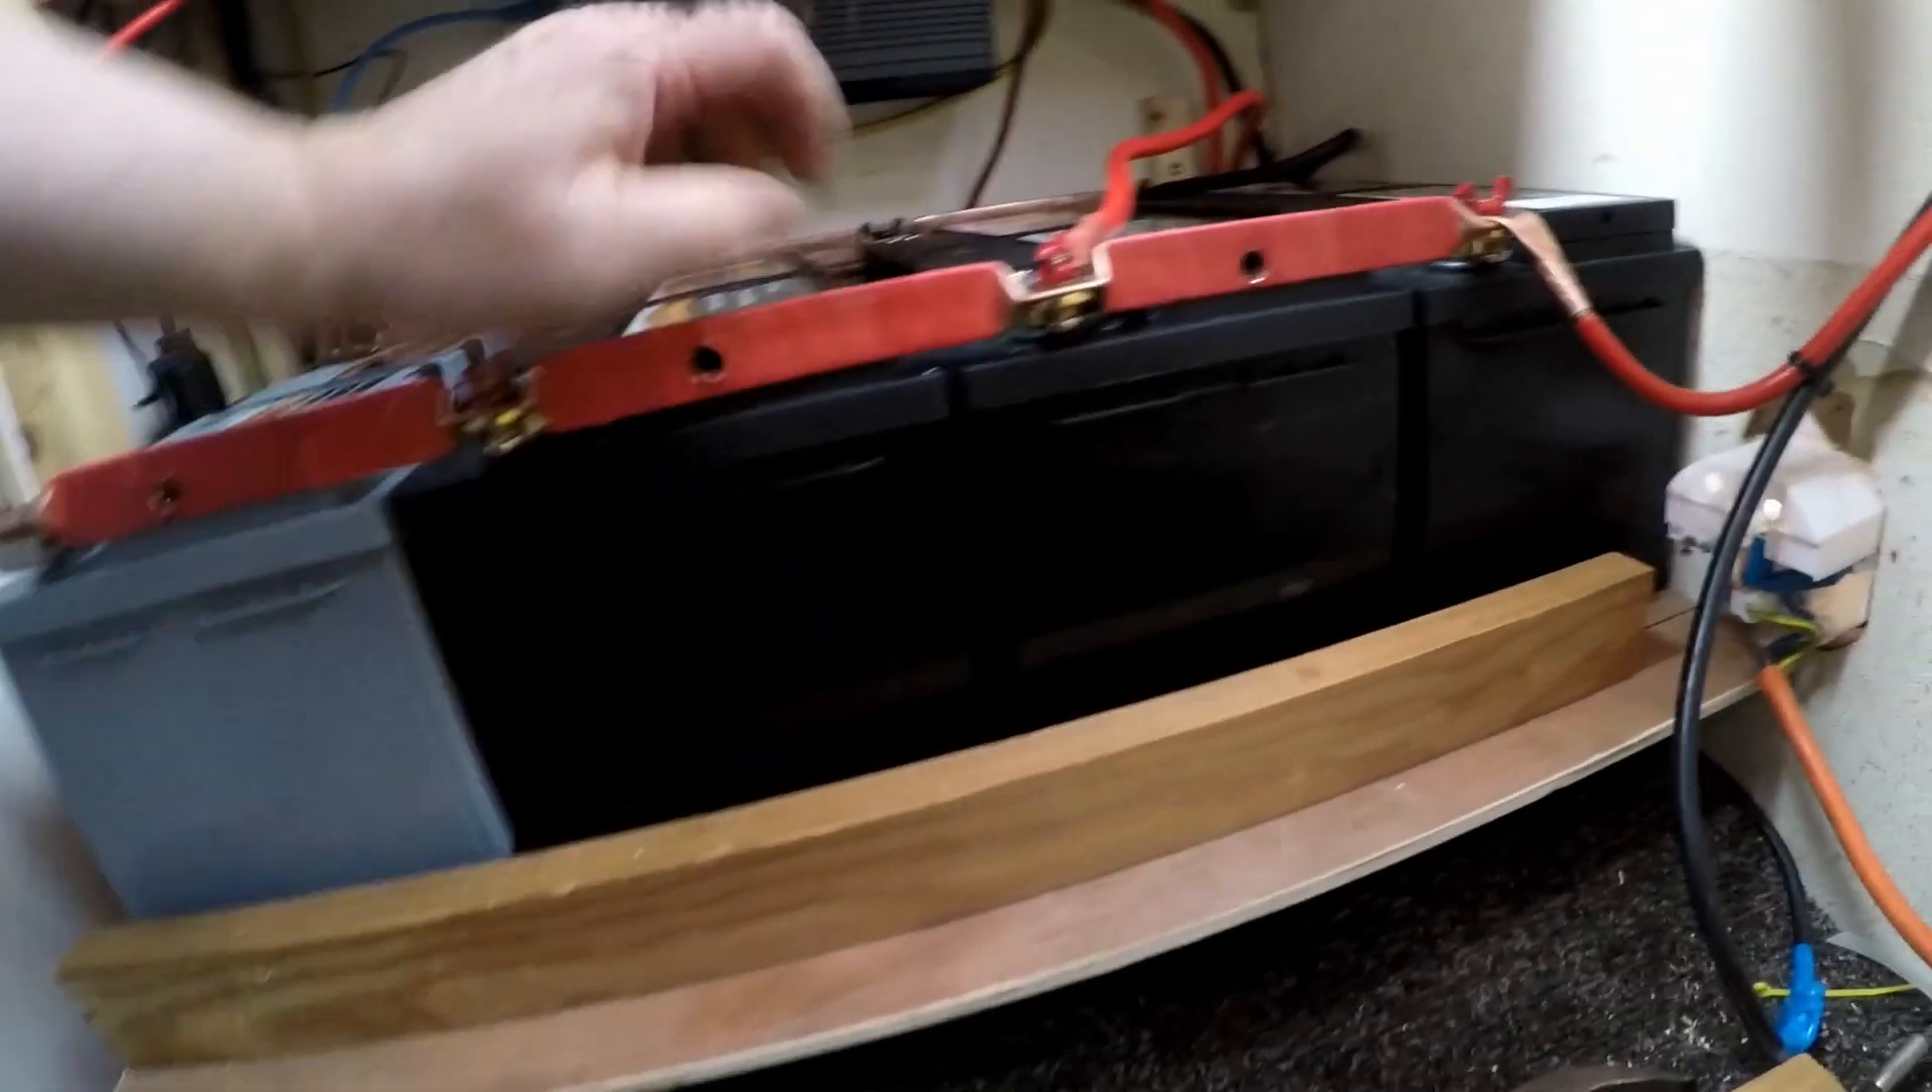I've got all the batteries in in here all my bars on all the wires made up.